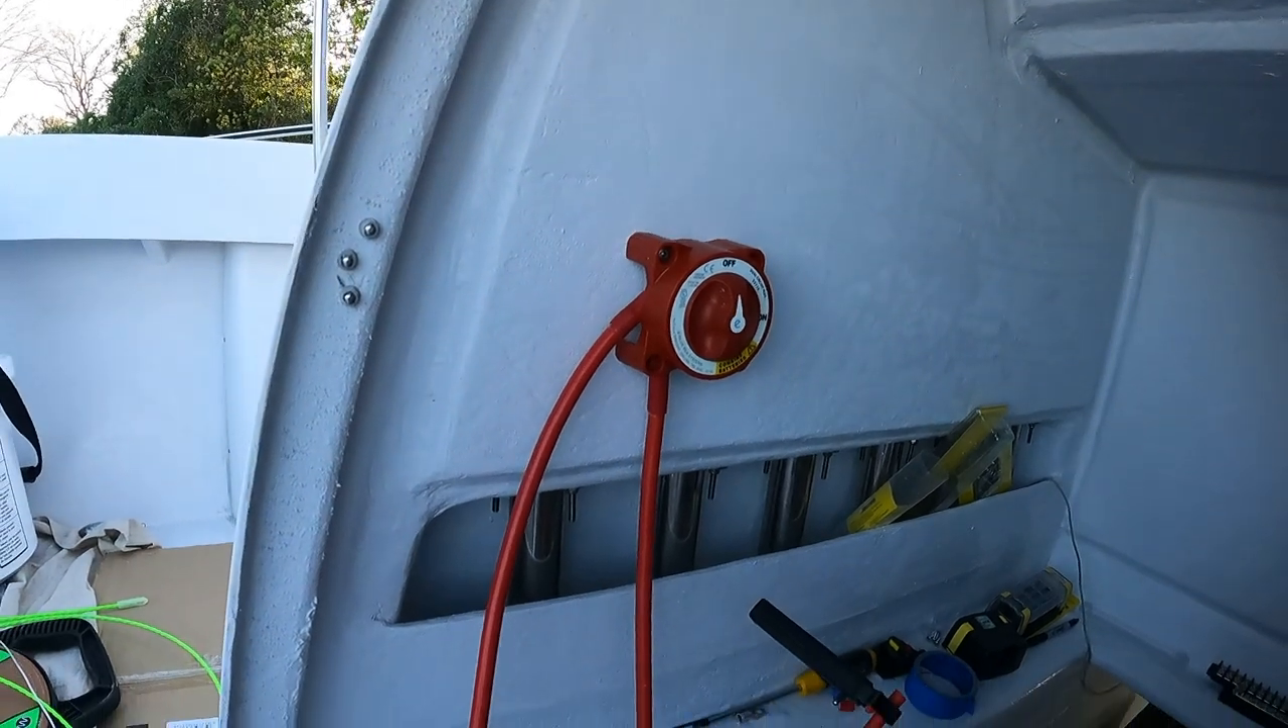We have our battery switch in.